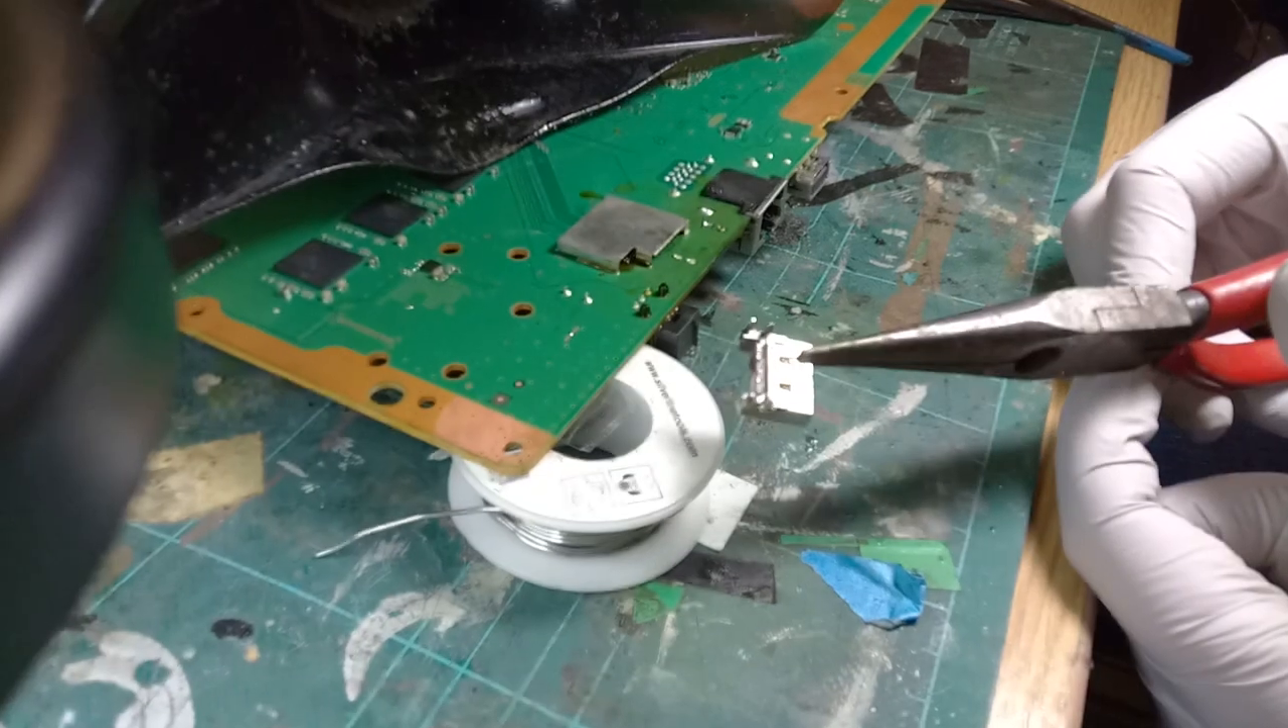We've got our port out now.